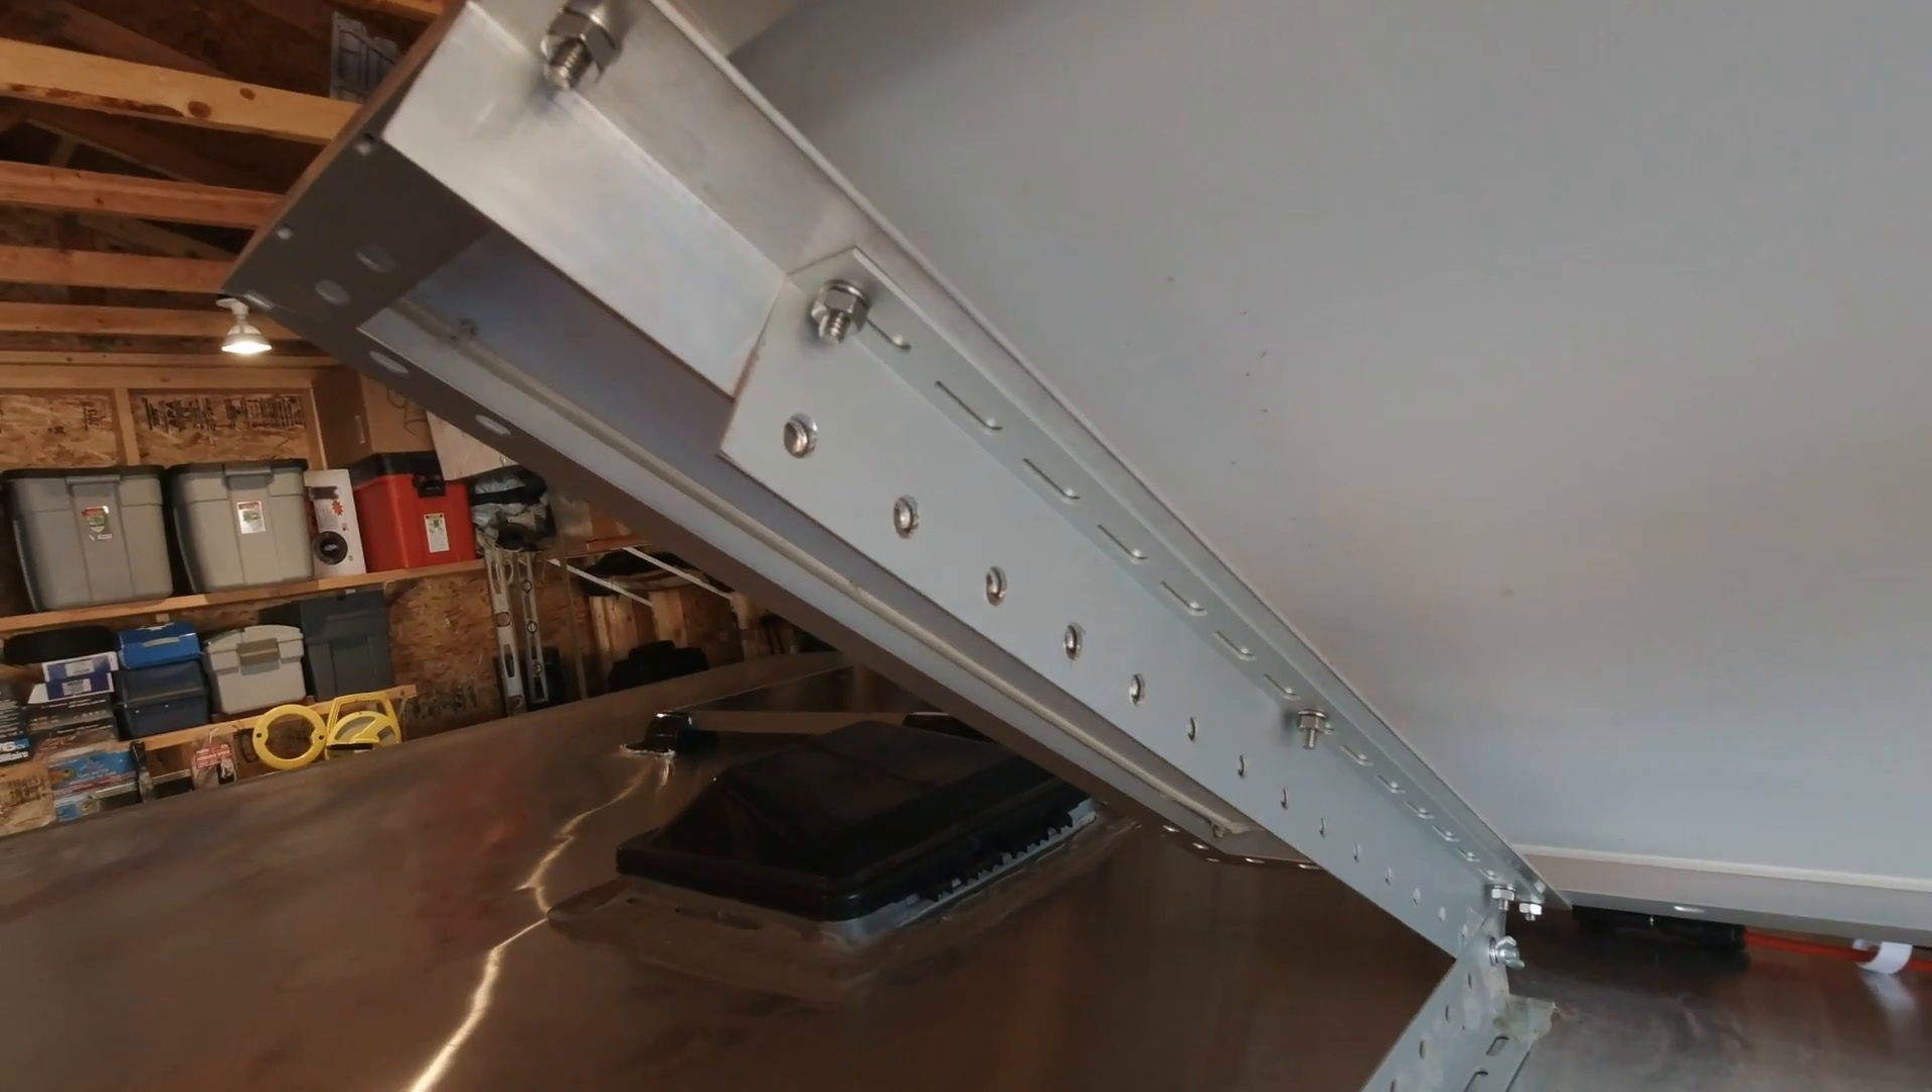We installed this aluminum angle to the bottom of the solar panel itself, and then we attached the tilt panel hardware to that.